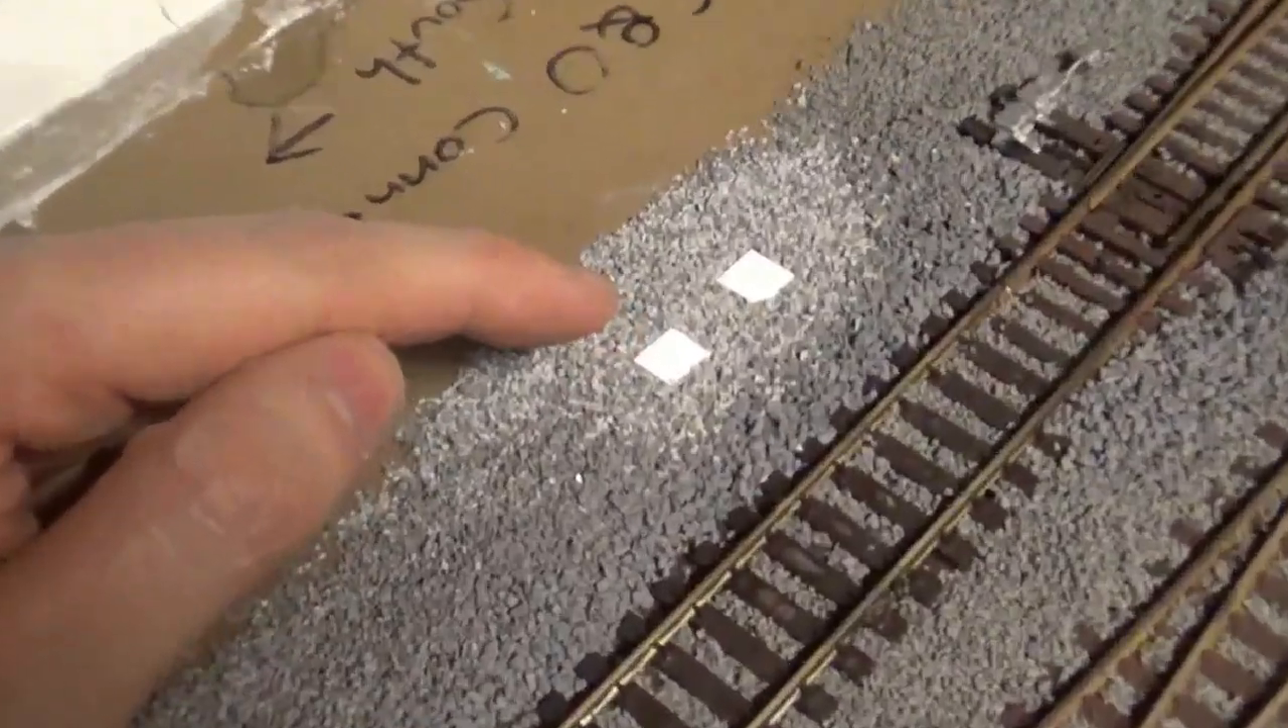So I've actually been able to figure that out, and I've glued down some styrene bases, and then joined them in with some fresh ballast in the scene here.